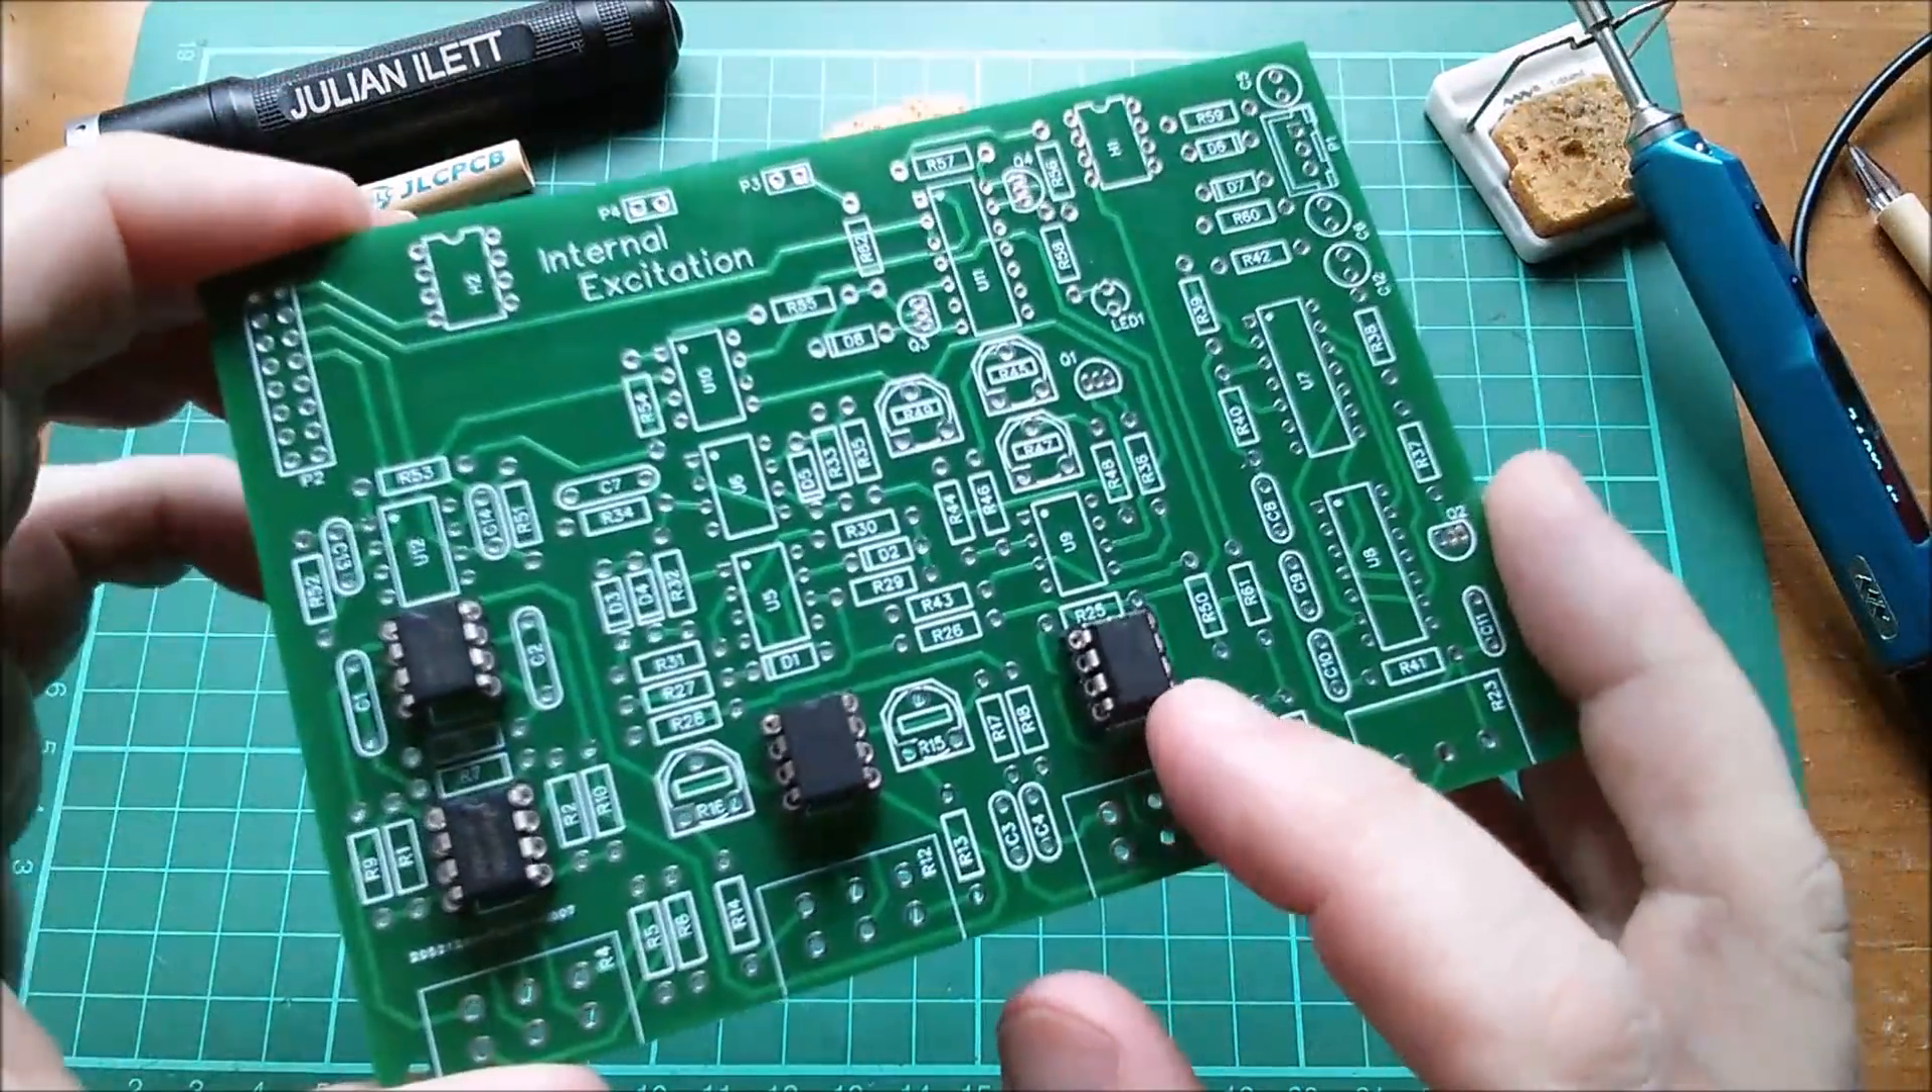Look at that i've got four integrated circuits in their sockets.